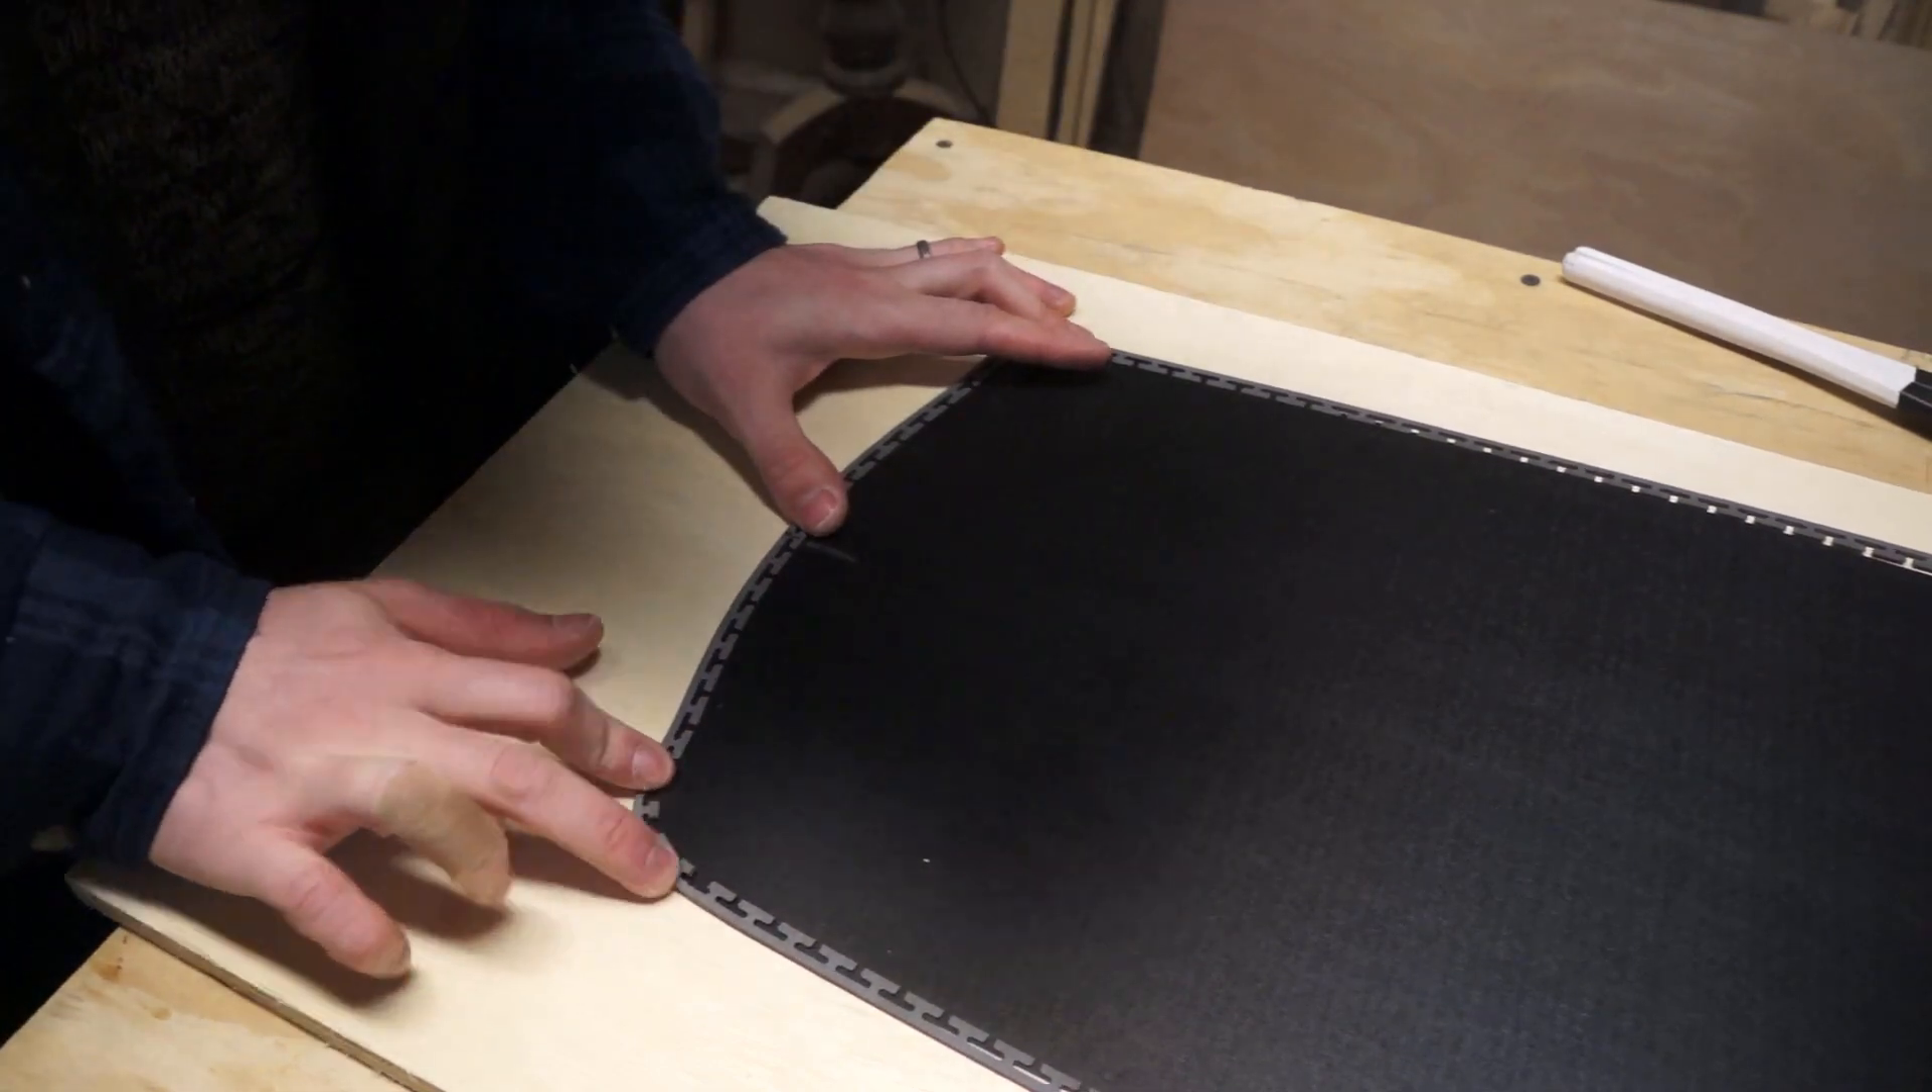With very little pressure the edge wire butted right up against the curves in the base sheet and they fit tightly.